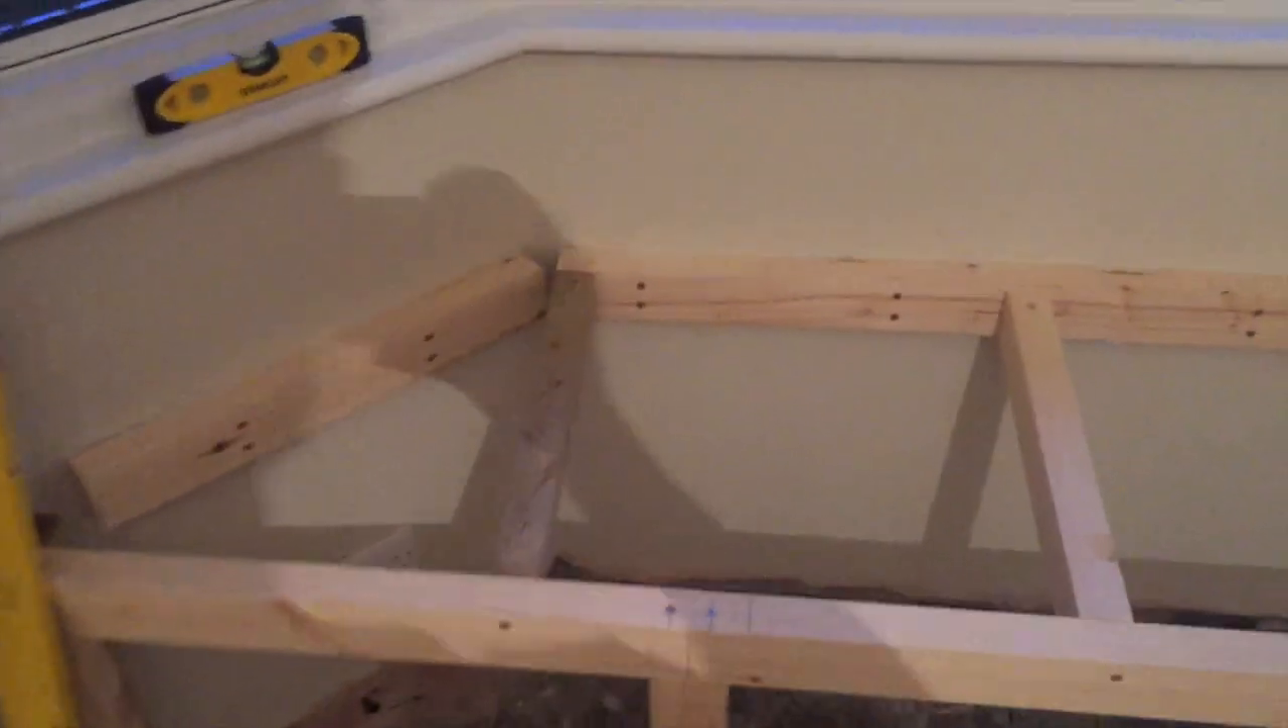So, now I've added some cross beams.